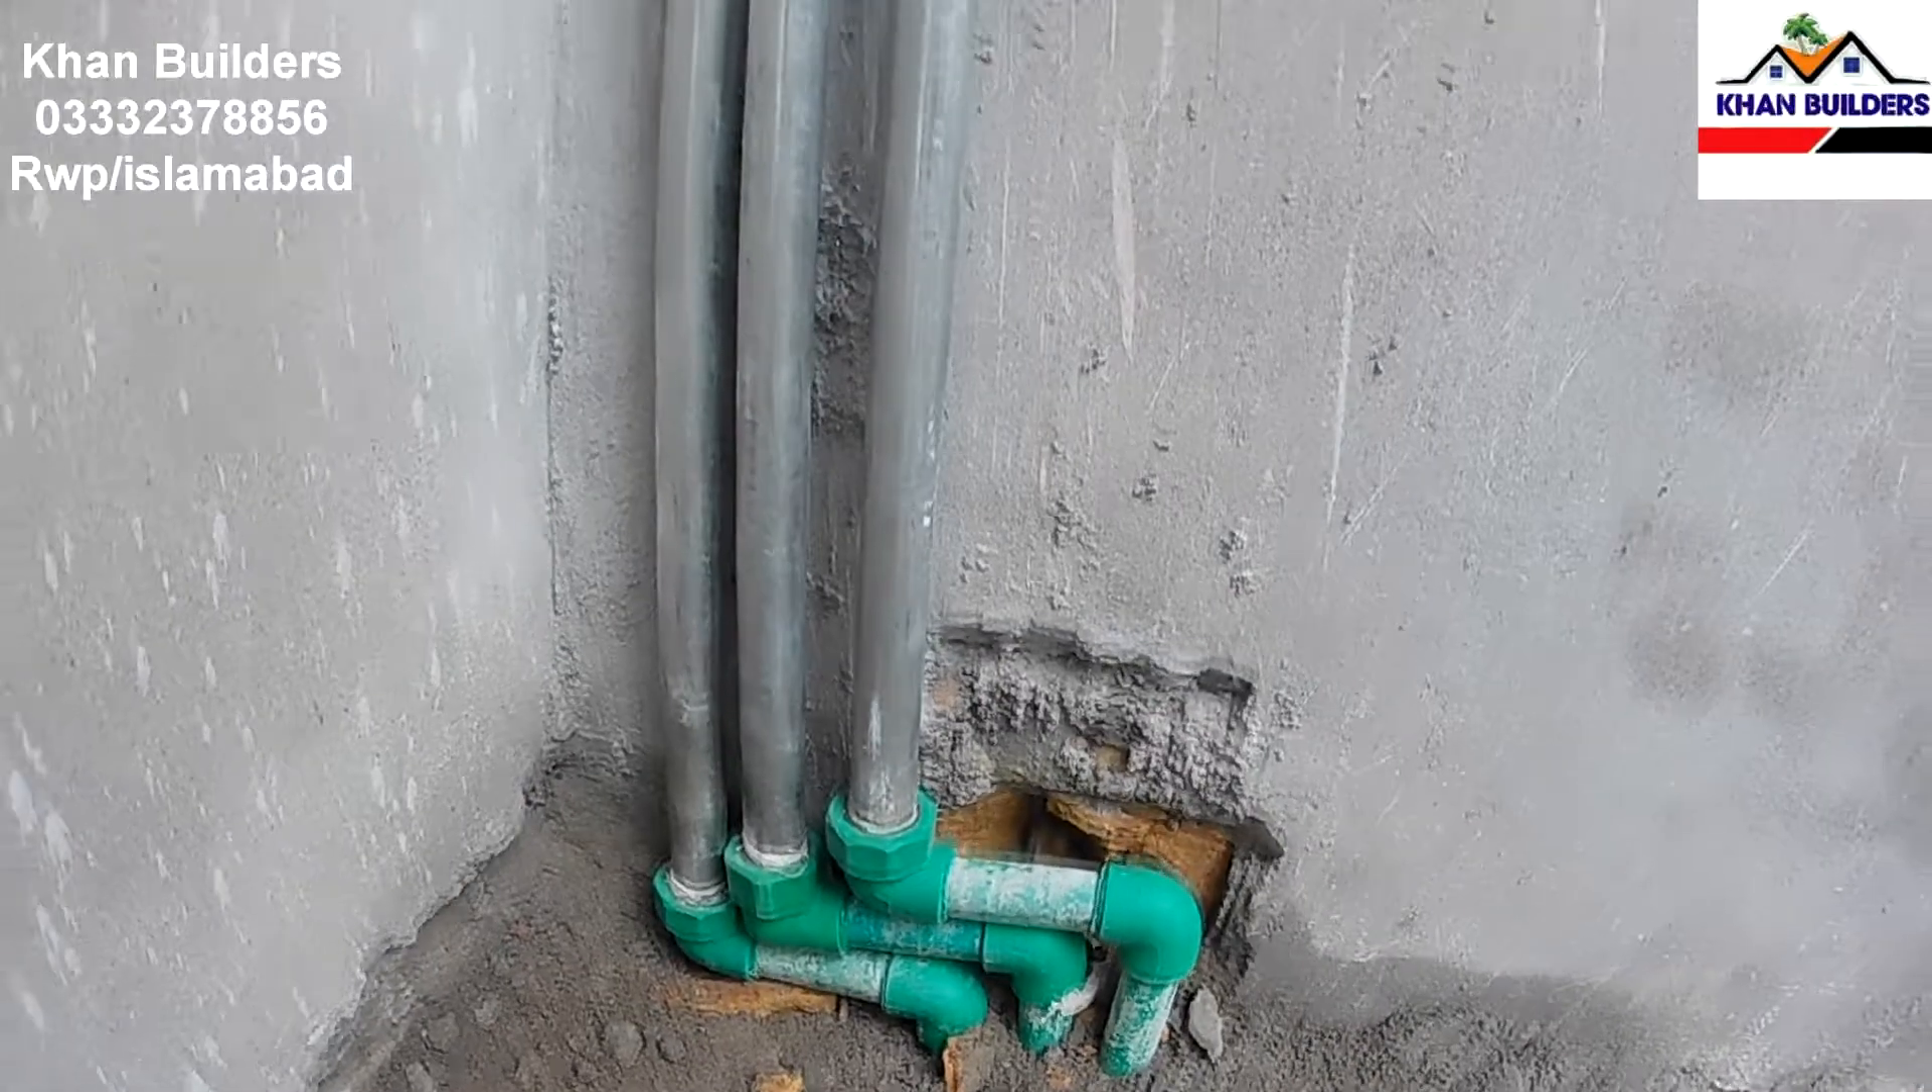یہ پائپ لگا ڈال دی ہیں یہاں پر دیکھ سکتے ہیں اب یہ تھوڑا سا اڈجسٹ ہونے والا پڑا ہوئے ہیں۔